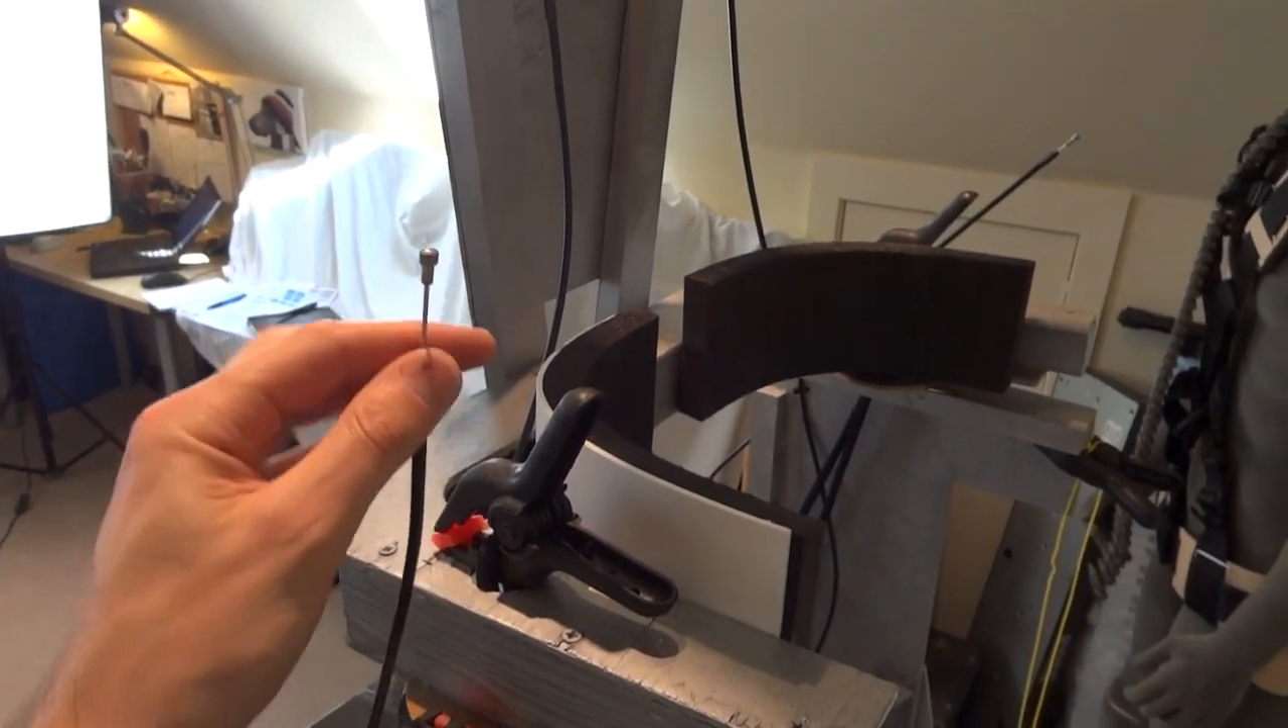The cables just run up here for now i will eventually put proper levers on the top to push and pull them.